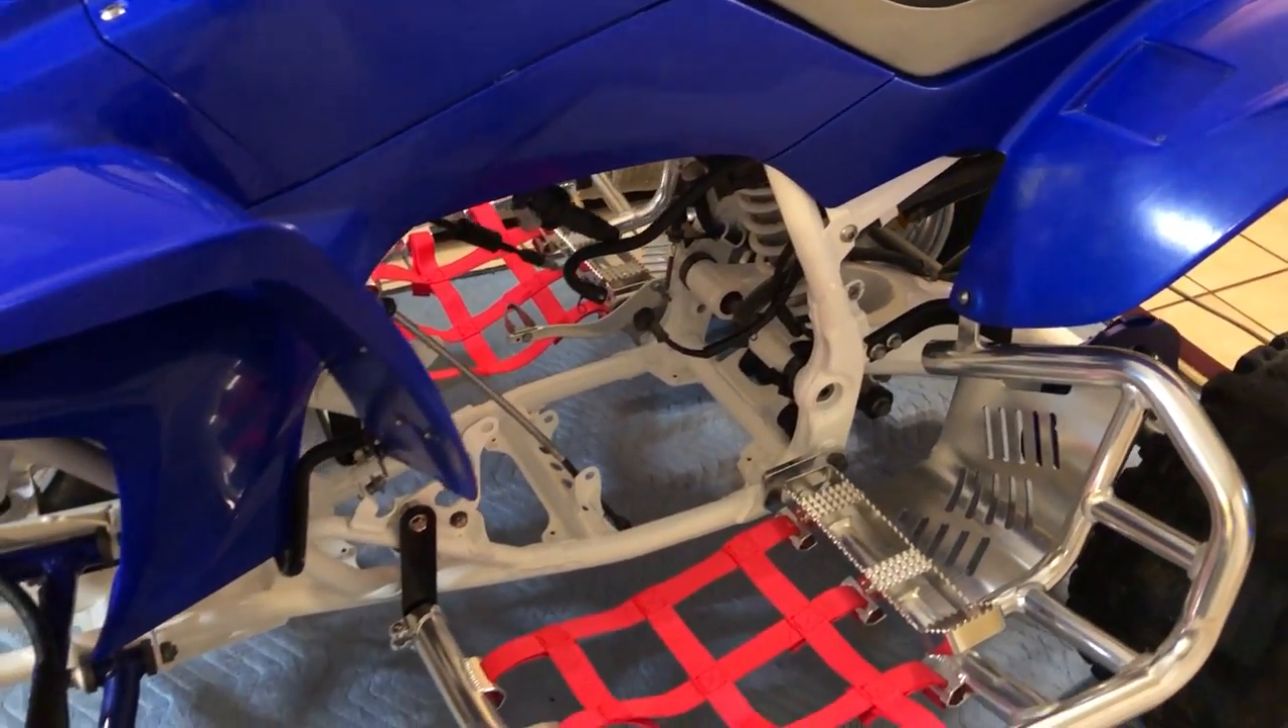Yeah look at that big old empty space right there we're gonna have to get a motor up in this thing.